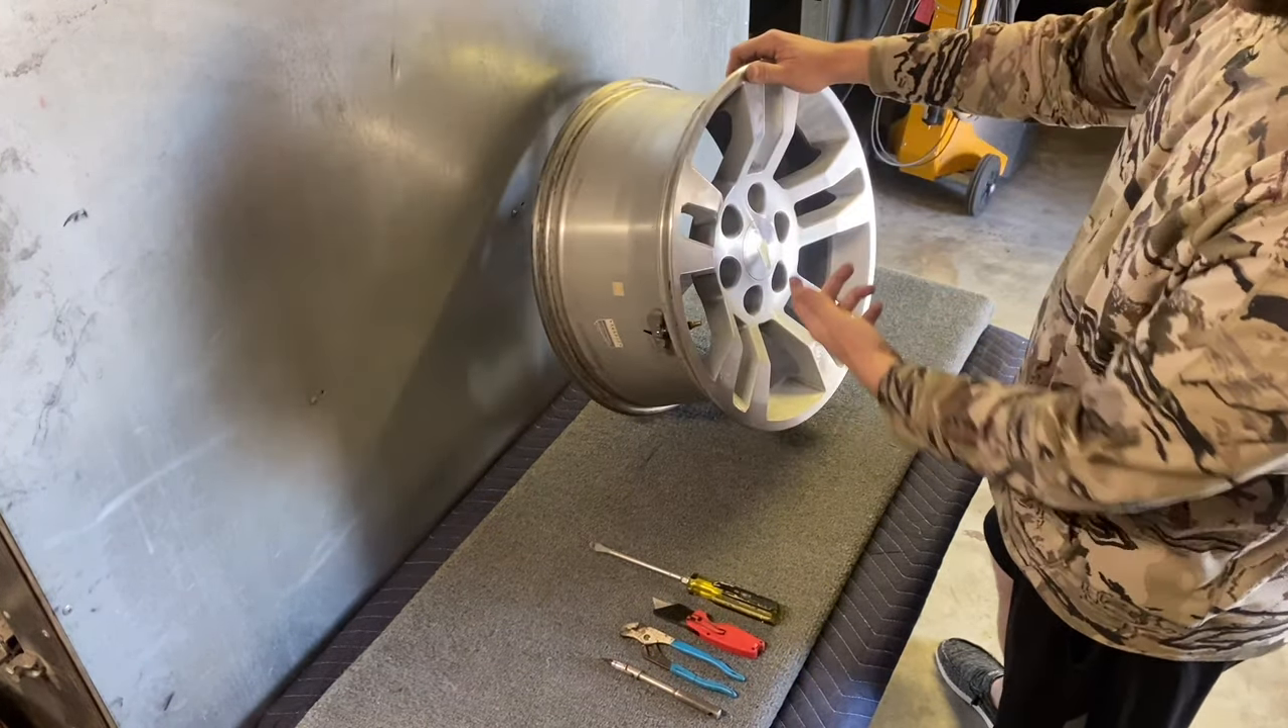So I have these wheels I haven't done anything to them yet they still have the center caps in them.